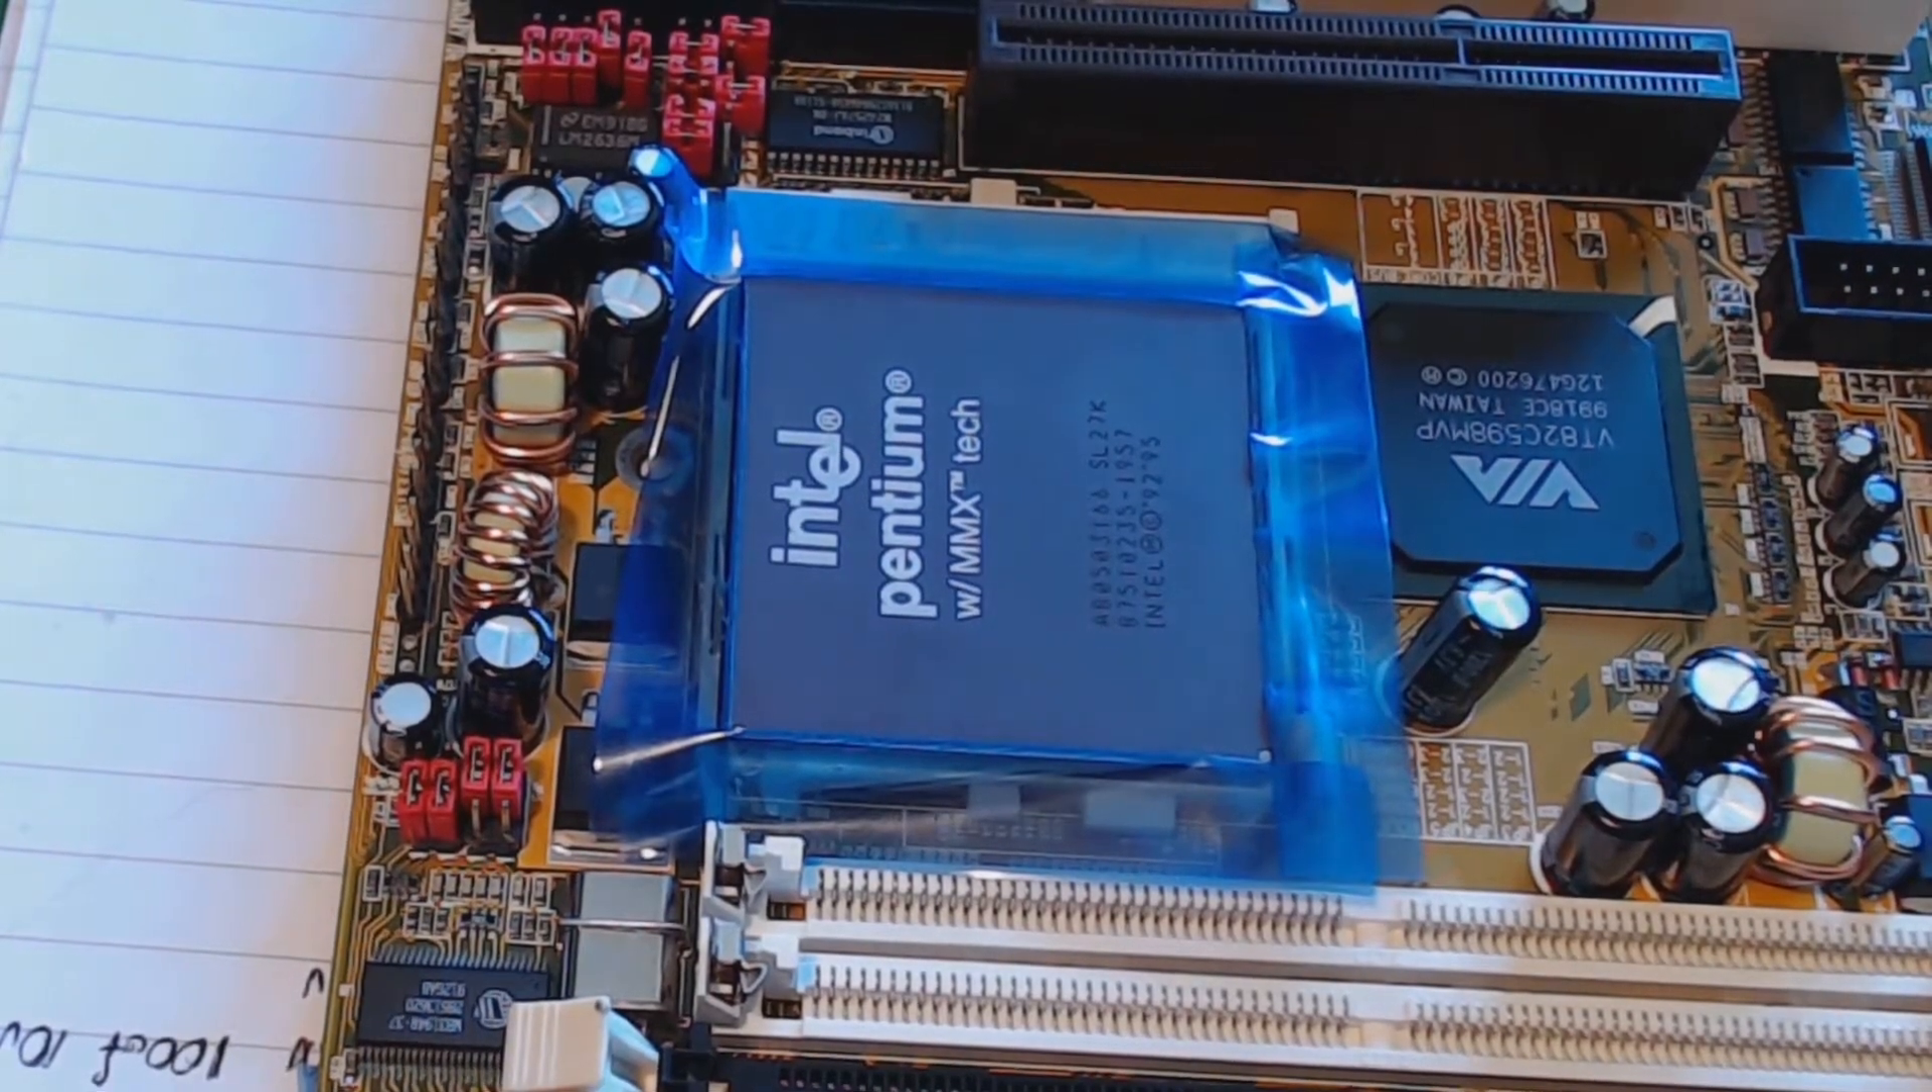So we have our intel pentium mmx166 installed.